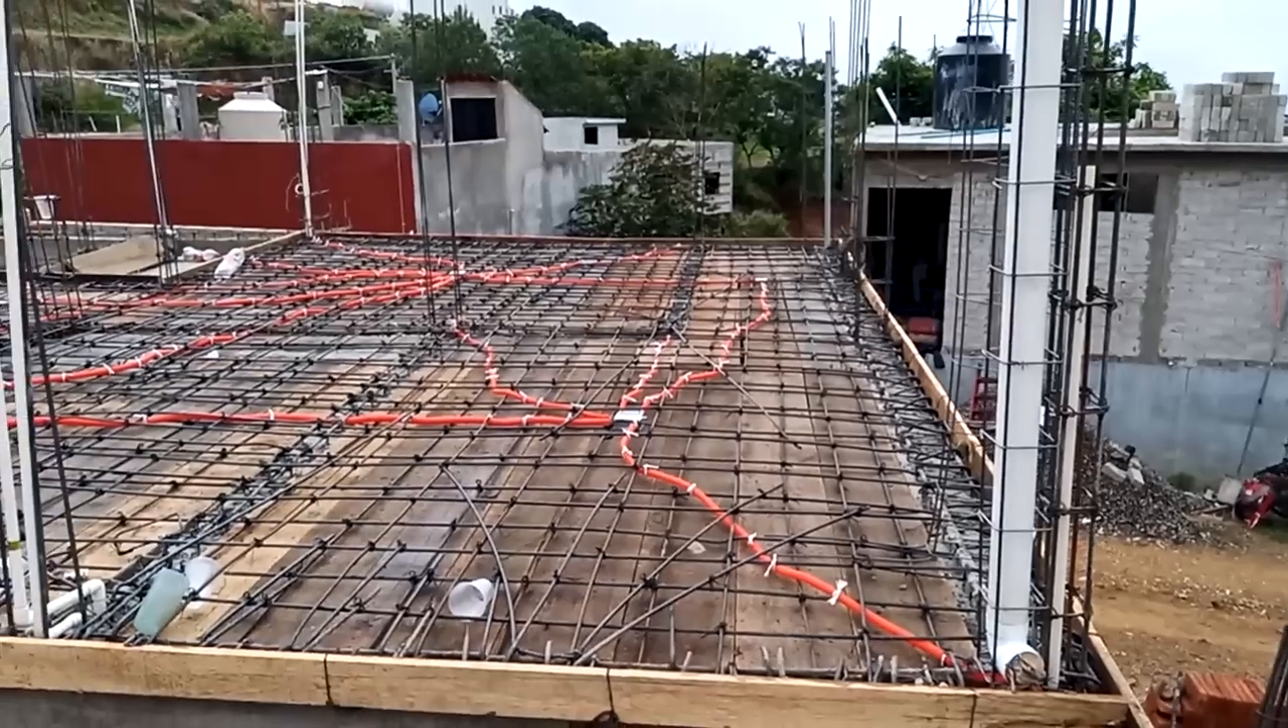Aquí ya hemos colocado la manguera con anterioridad.